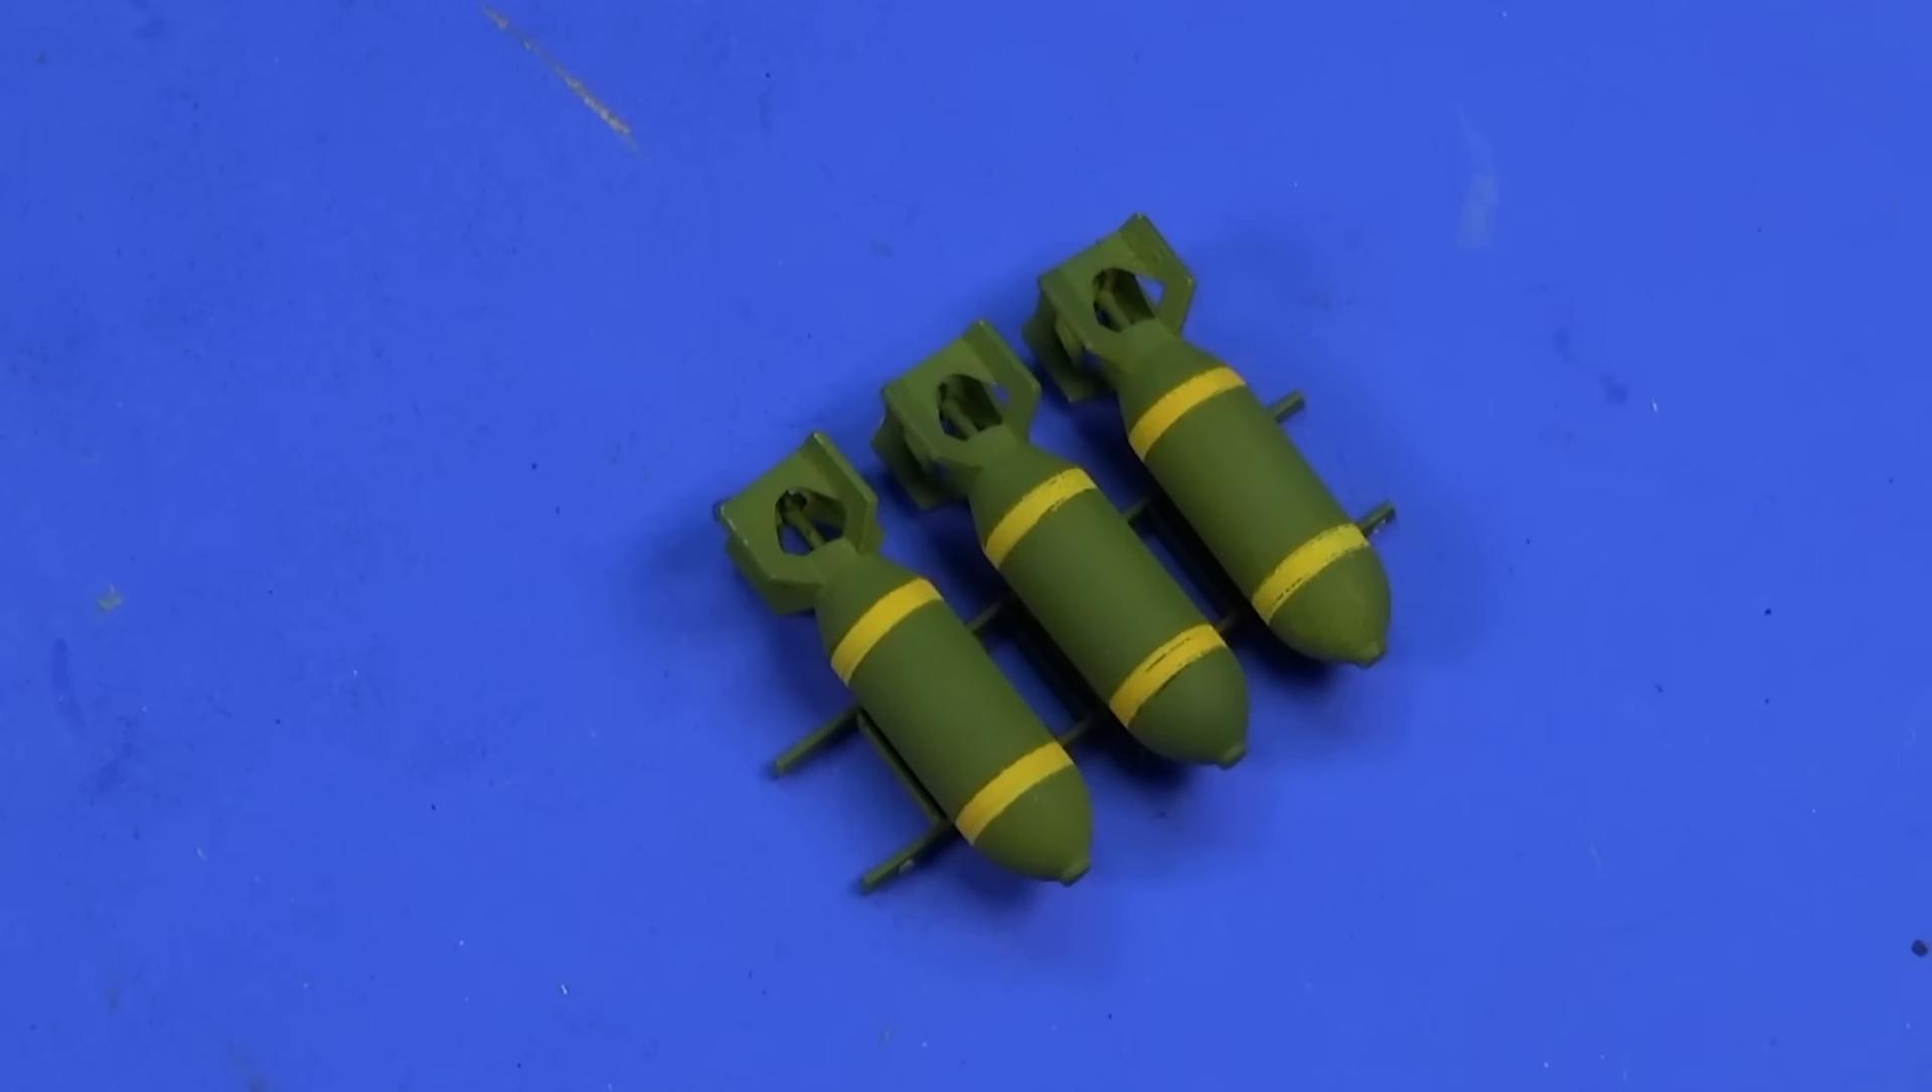Okay, so that's what the bomb rack looks like when the bombs are loaded up.